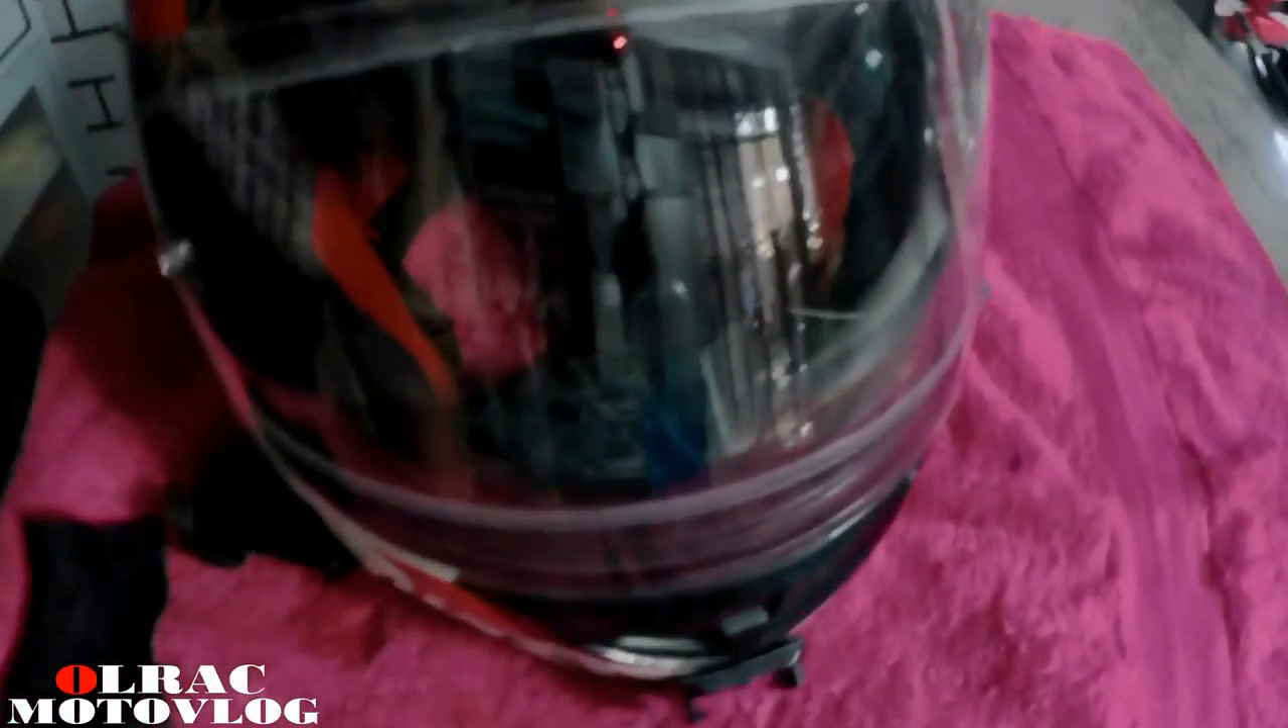Nabalik na natin yung pinaka visor ng helmet natin.